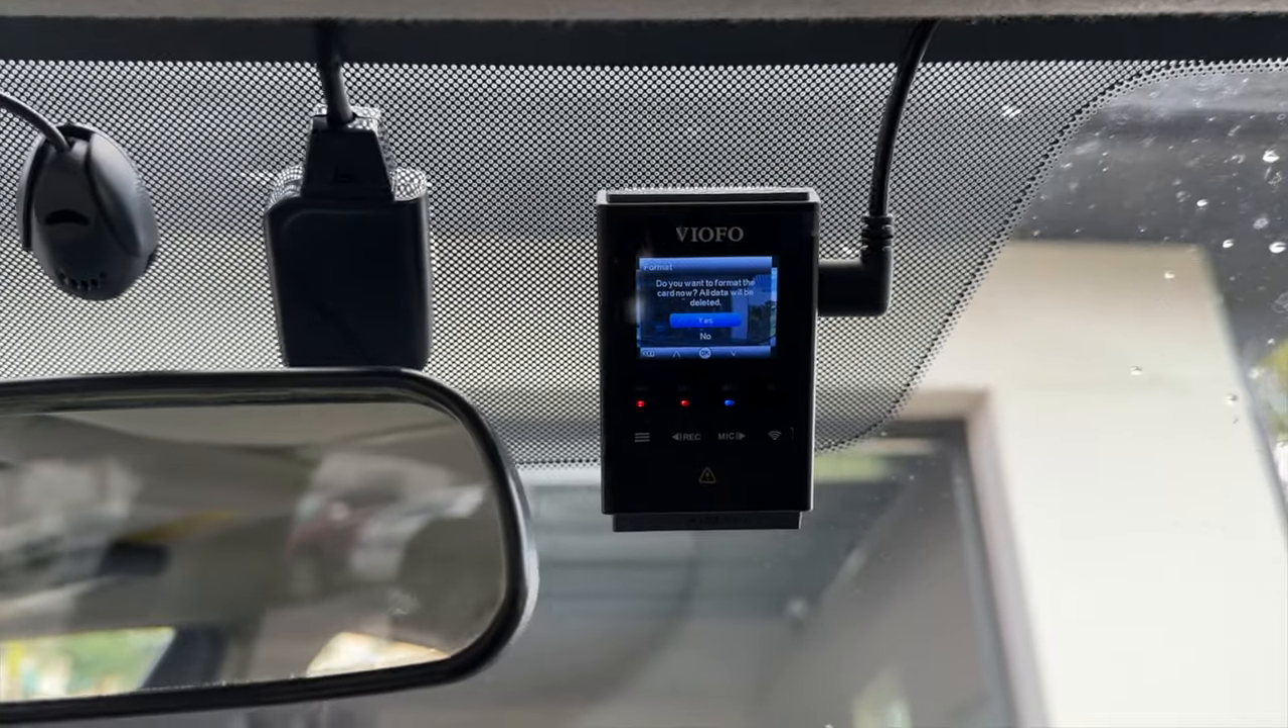So as you guys can see, the dash cam is mounted and everything is working.